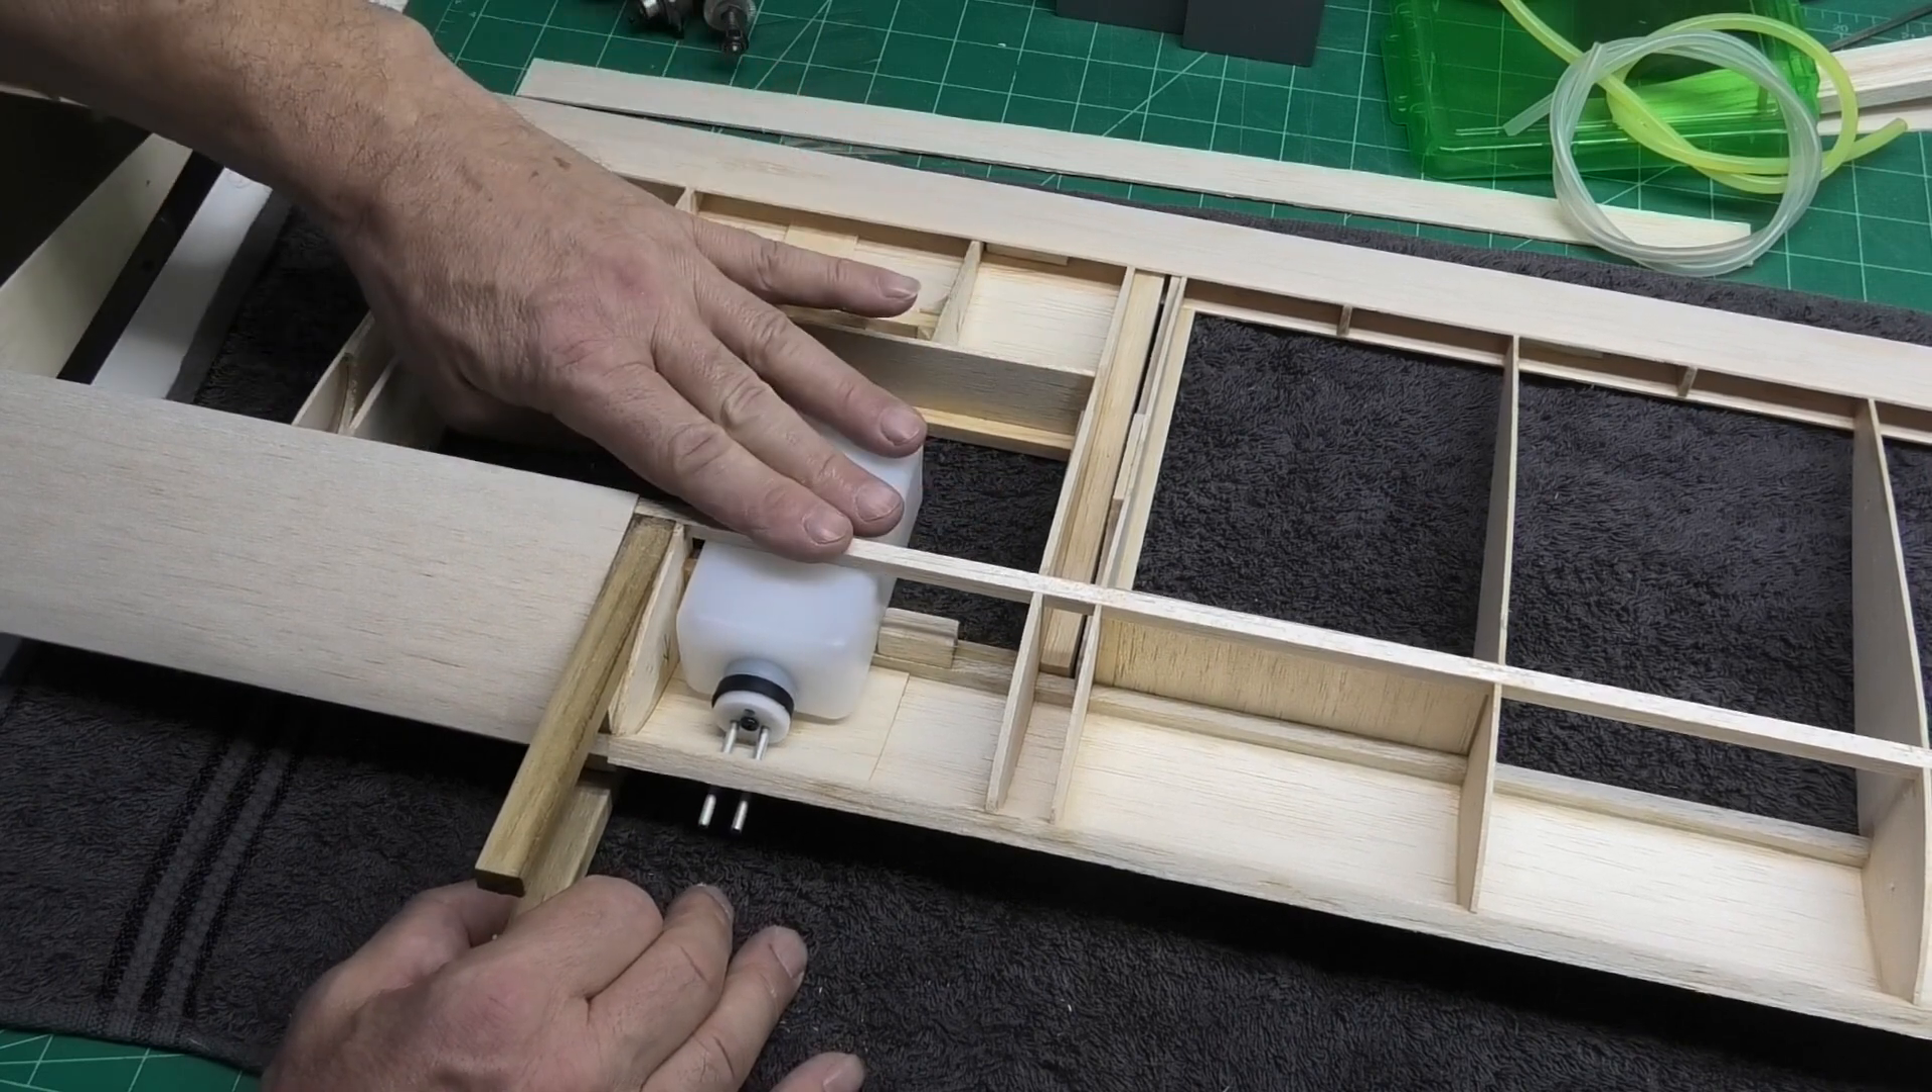So I've got my fuel tank here nicely slotted in between these spars.